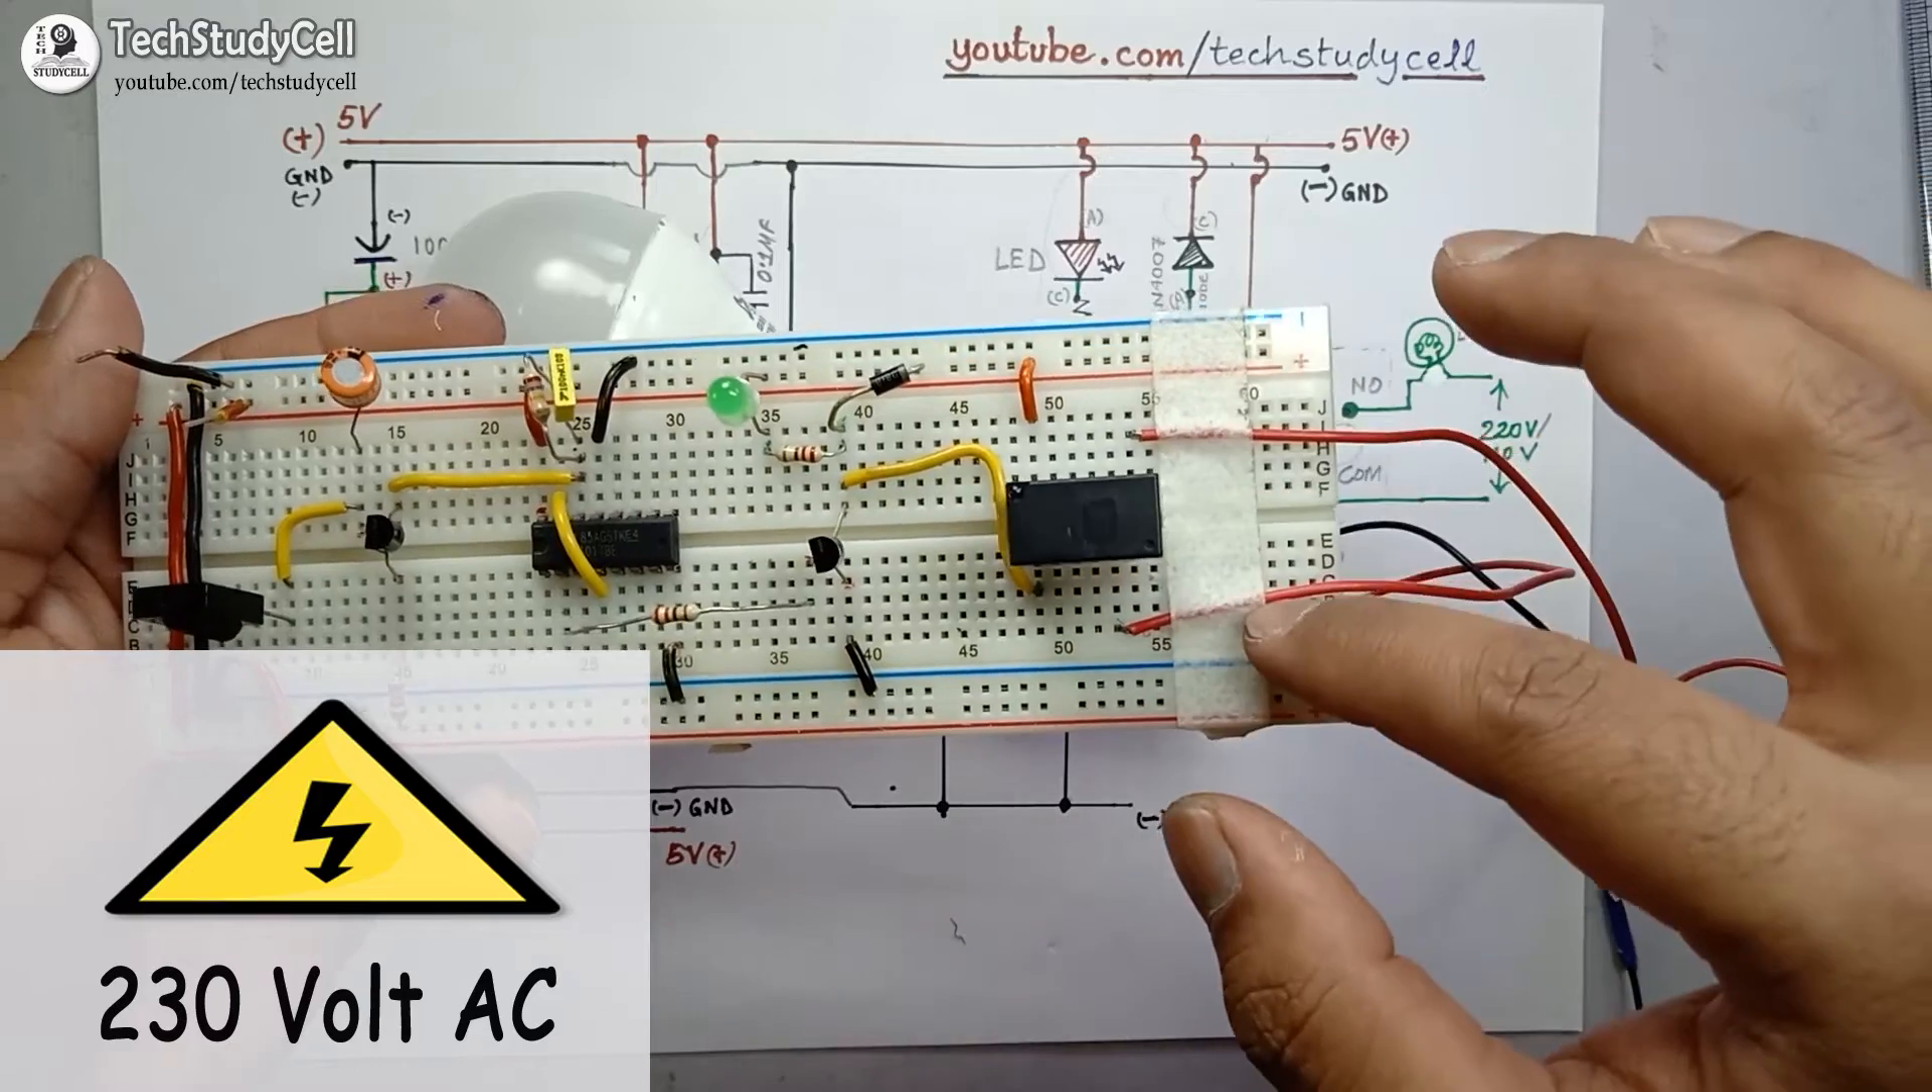And I have used this tape for safety purpose to keep this wire in place.